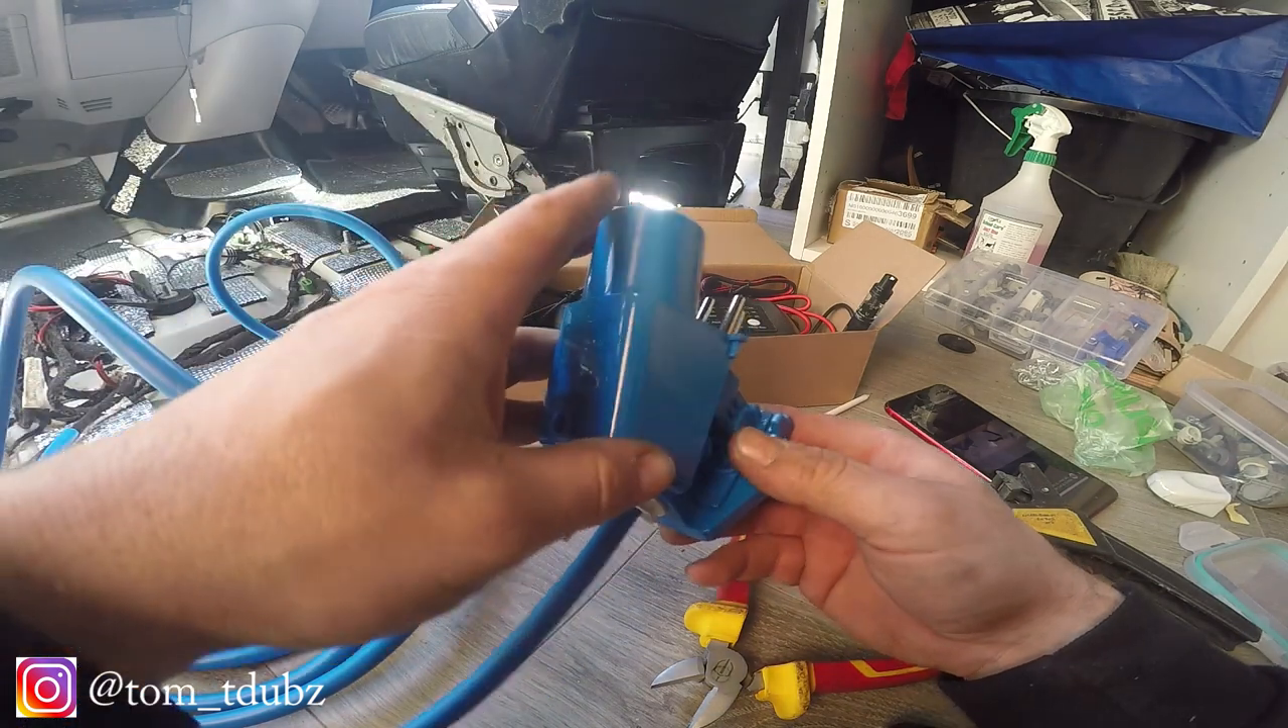So all we've got left to do is obviously mount the case on but we'll do that up the woods.